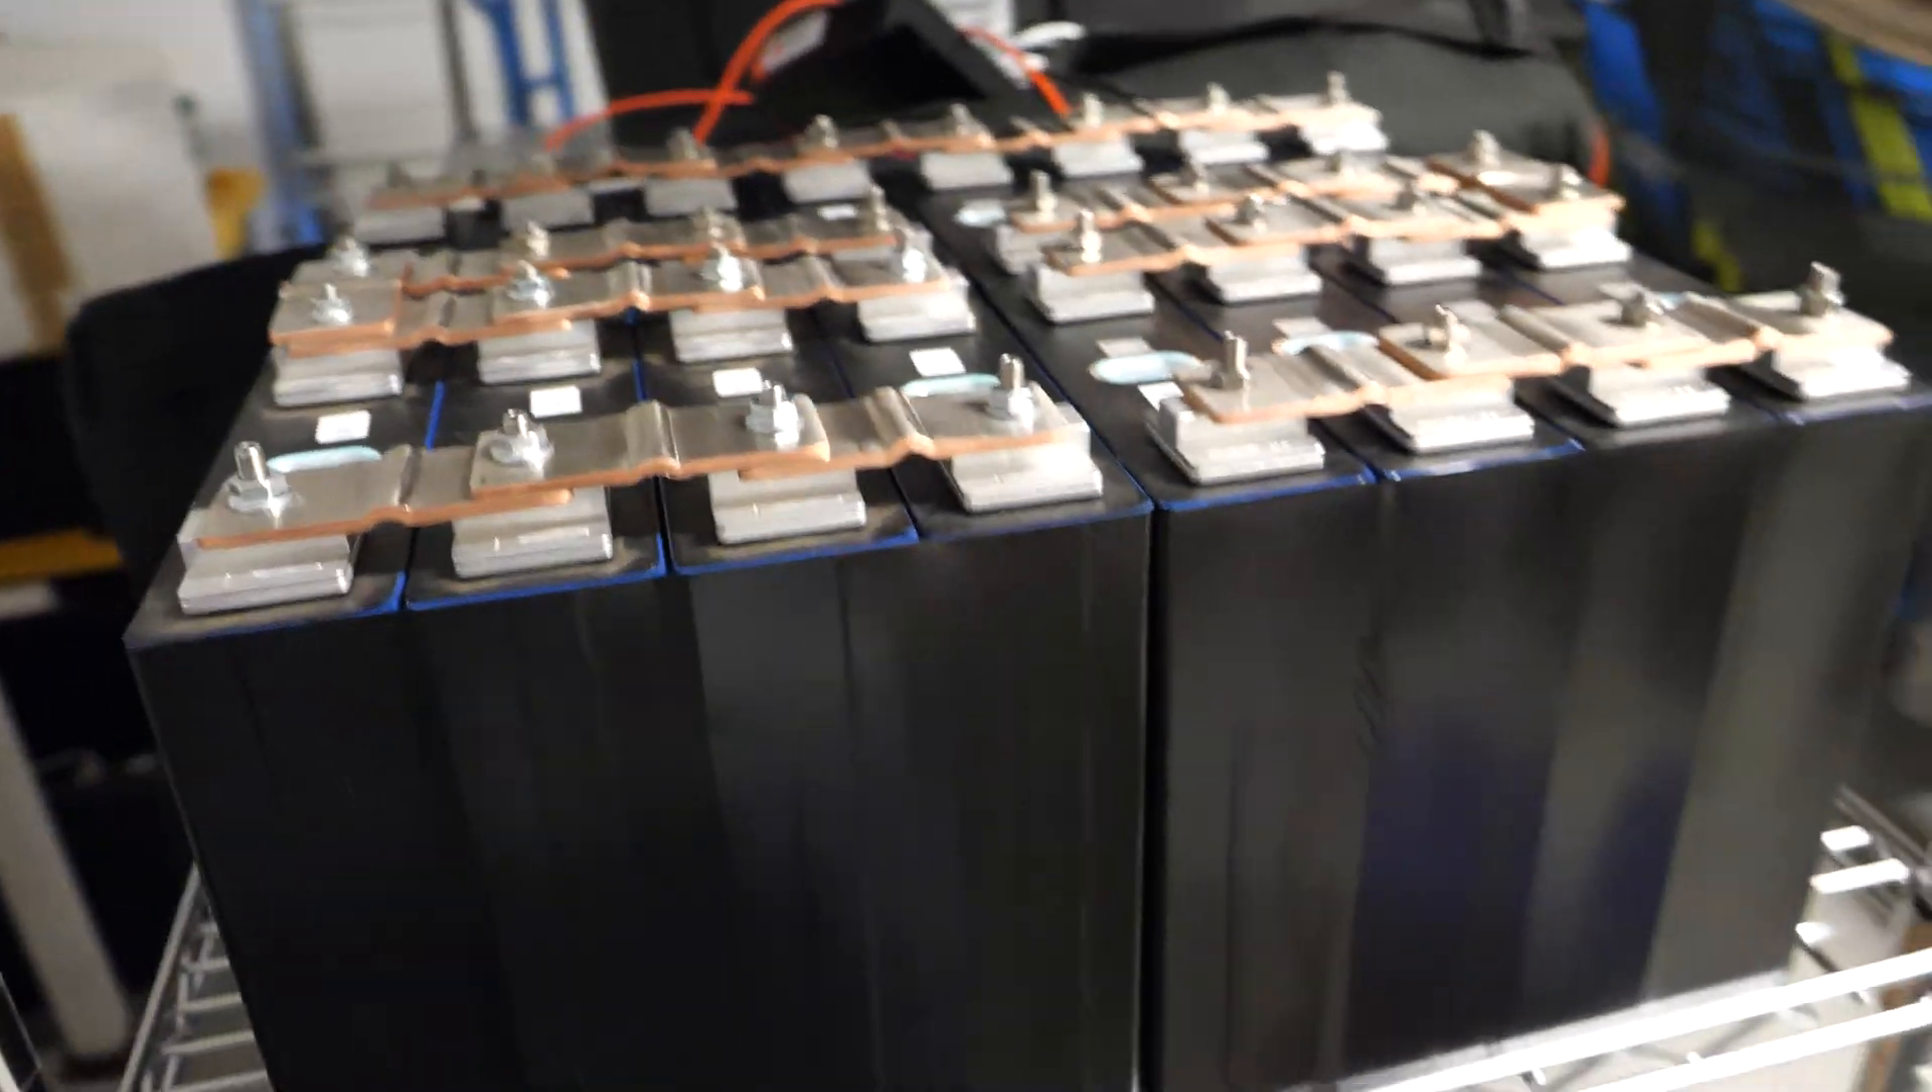All the cells are wrapped here as you can see.